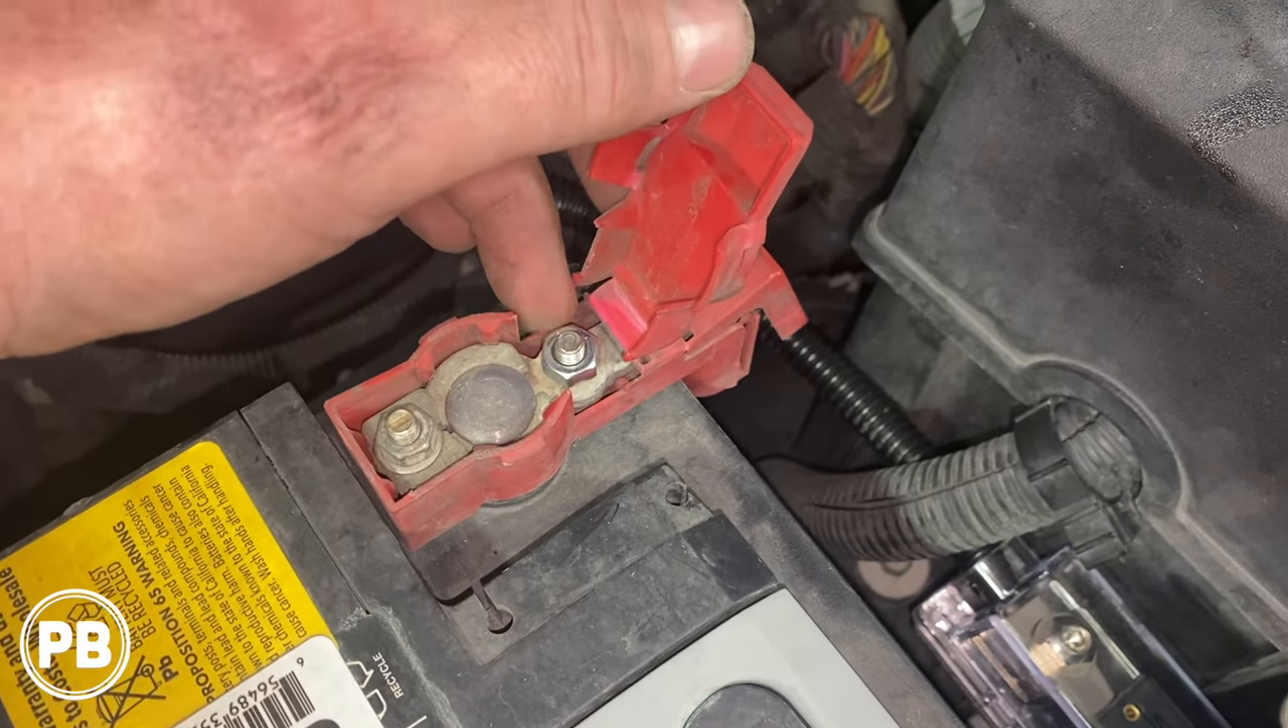Now we put a quarter-inch nut there. It's a fine thread quarter-inch nut right there on that stud.